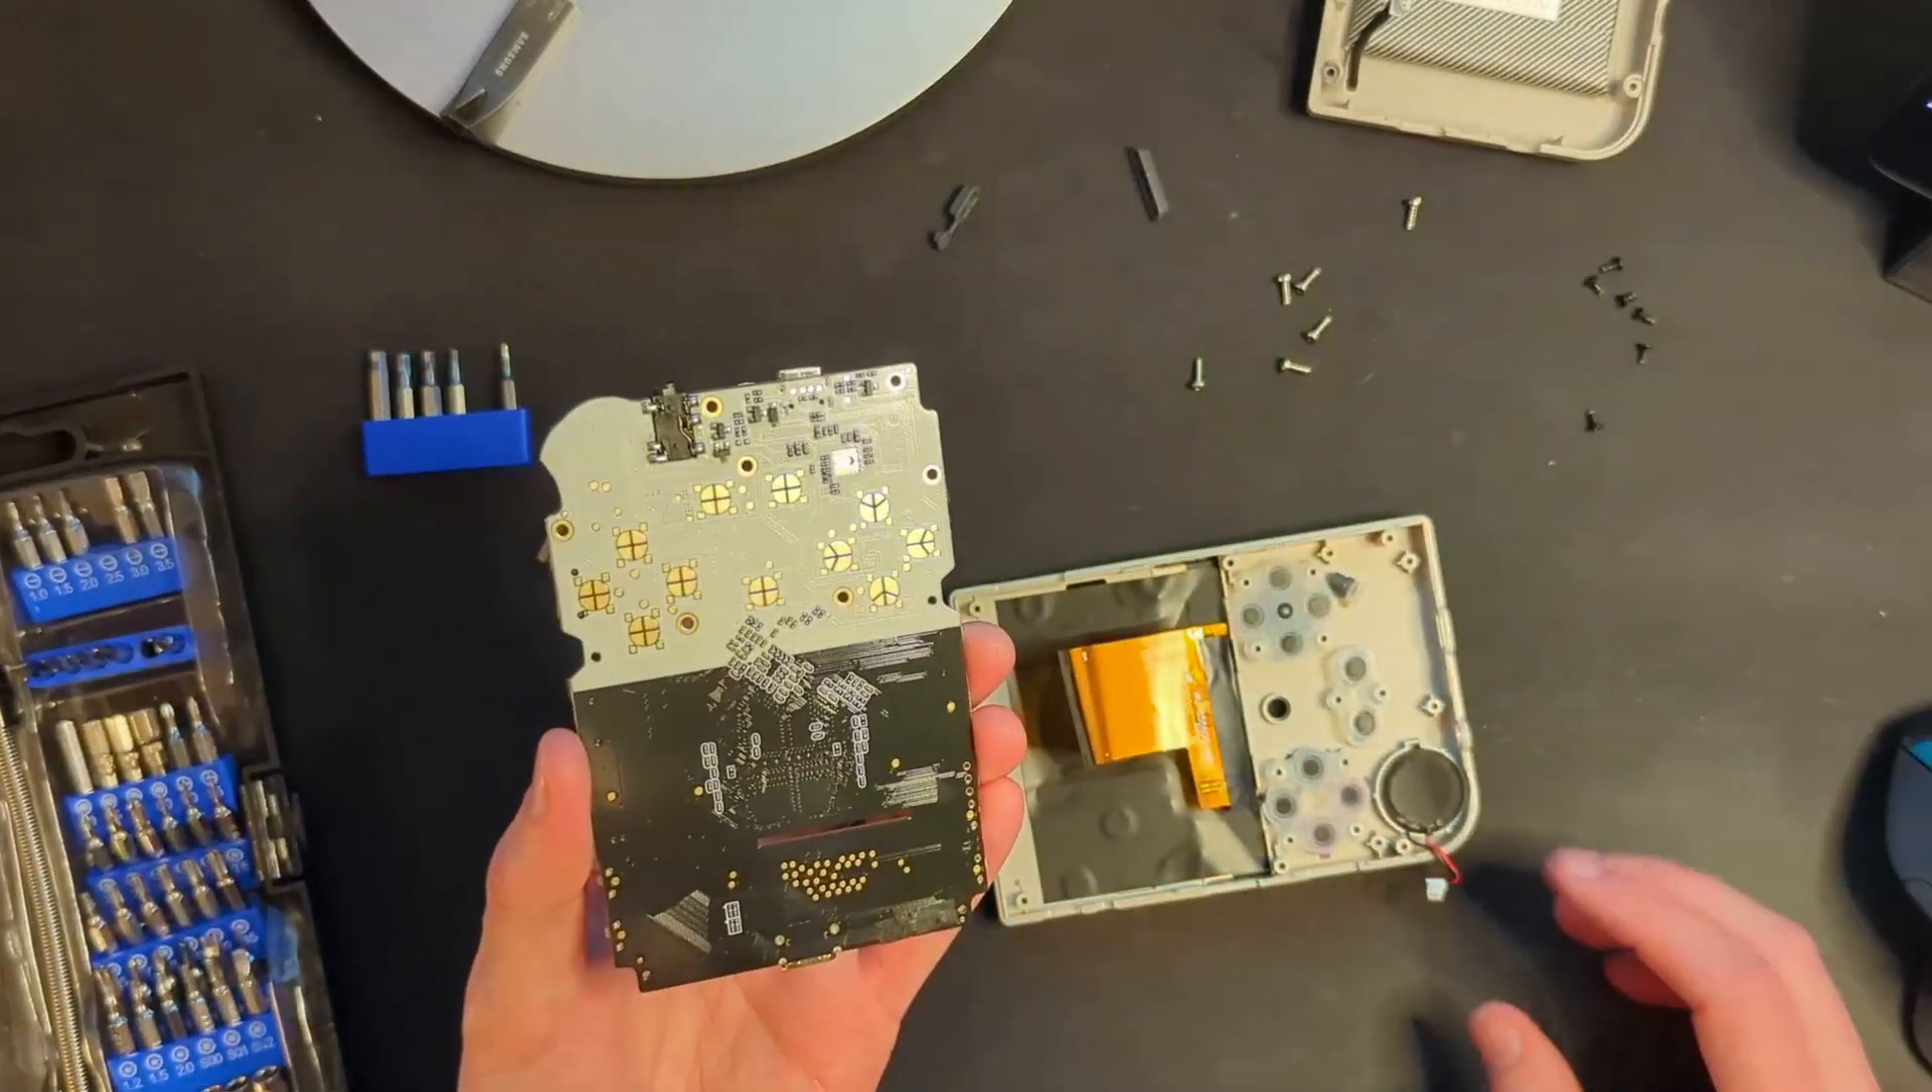And the board is now totally free.